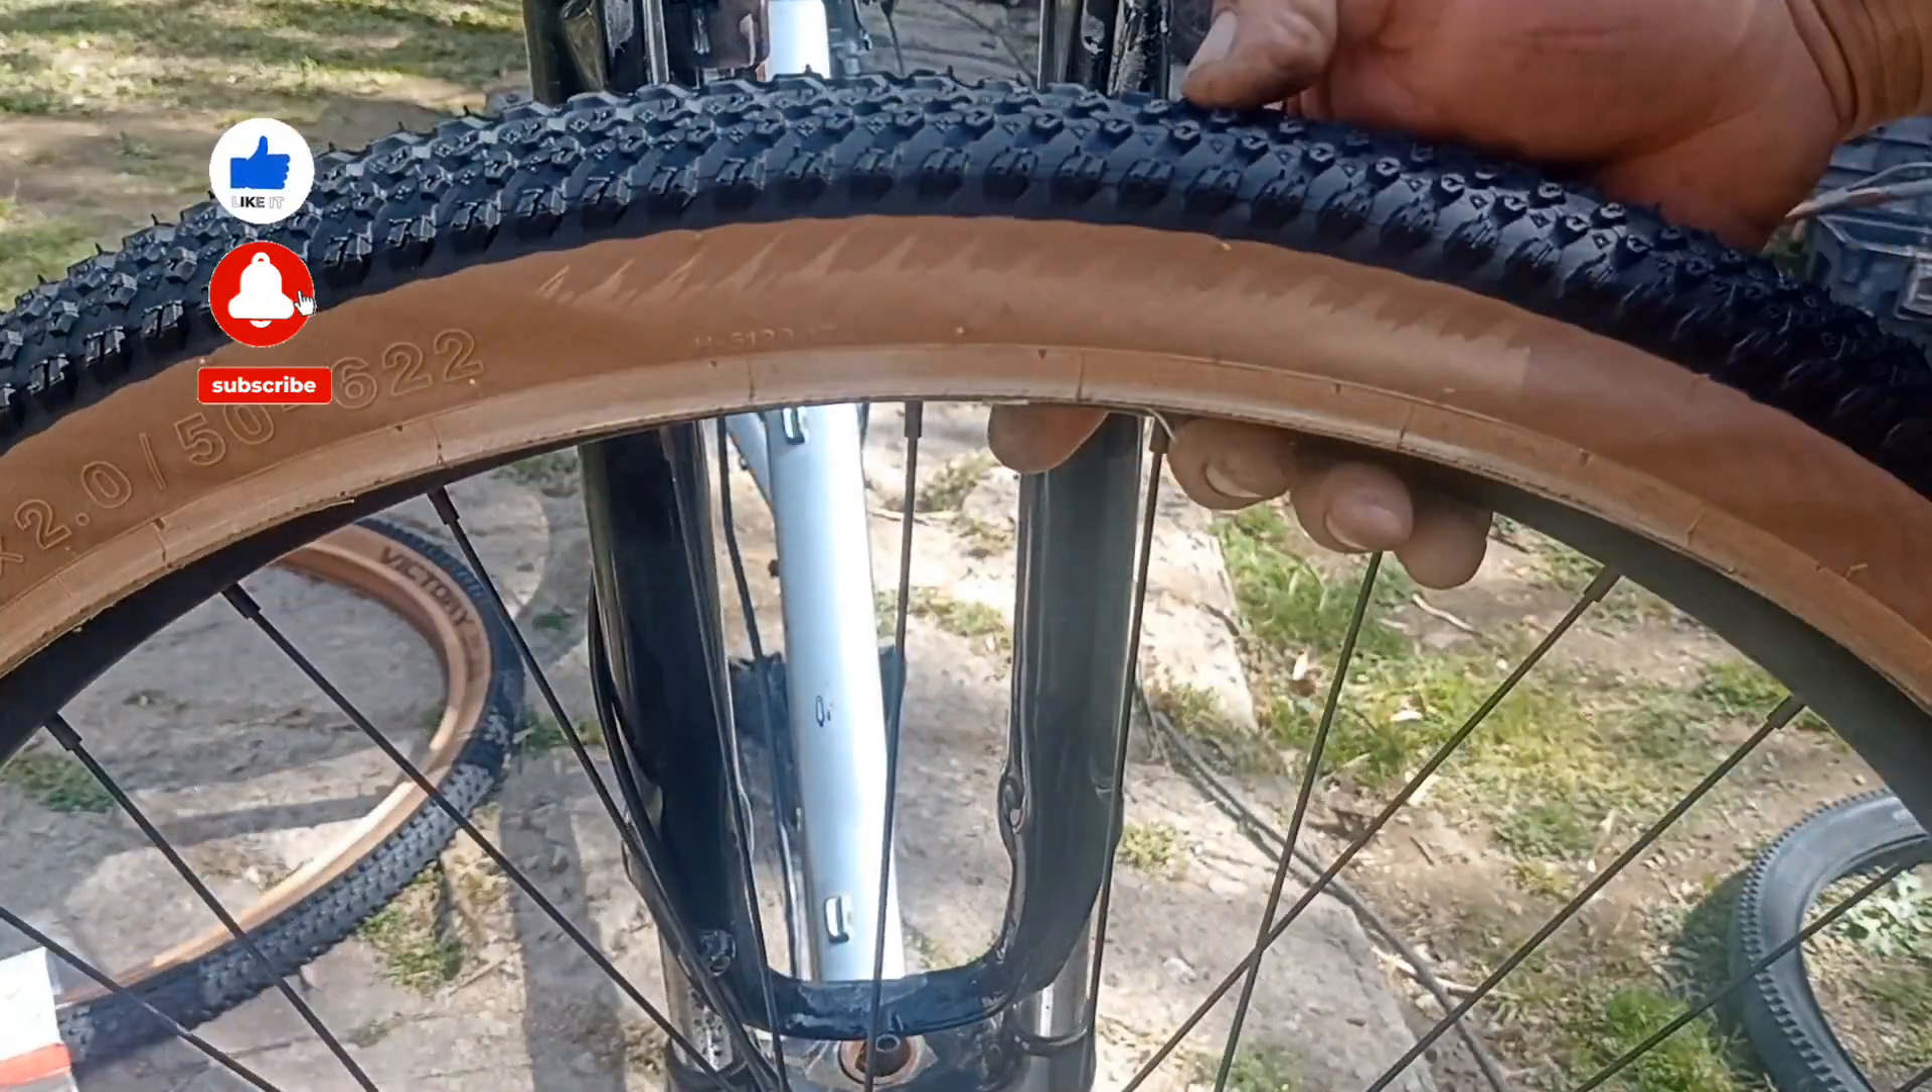No es tan complicado la cubierta ya está colocada.